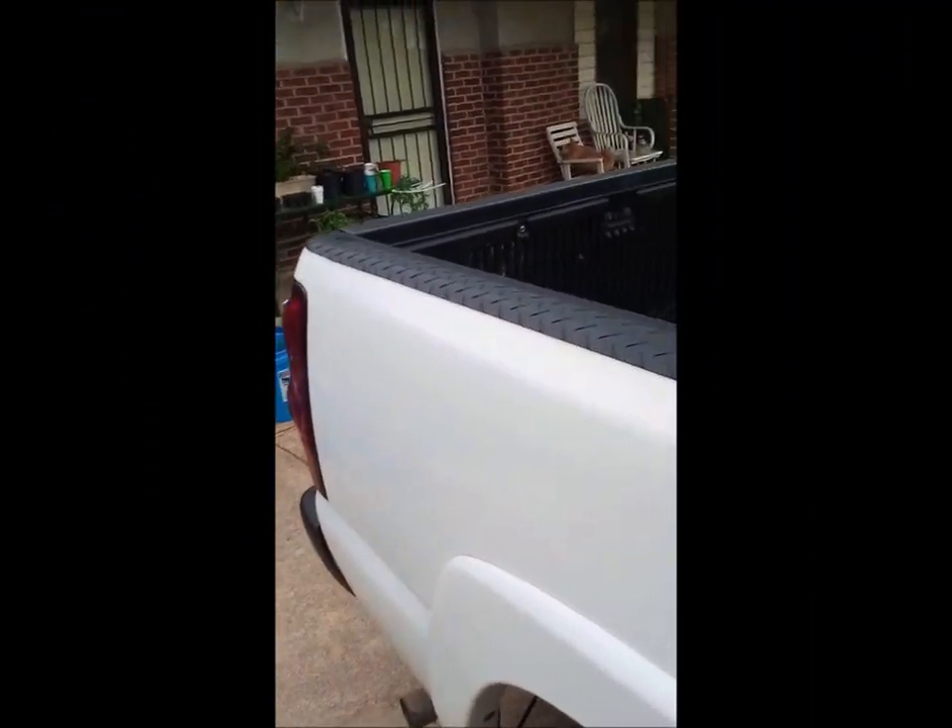Okay, so, this is the finished product. See, I've painted the diamond plate bed rail protectors, got them installed.